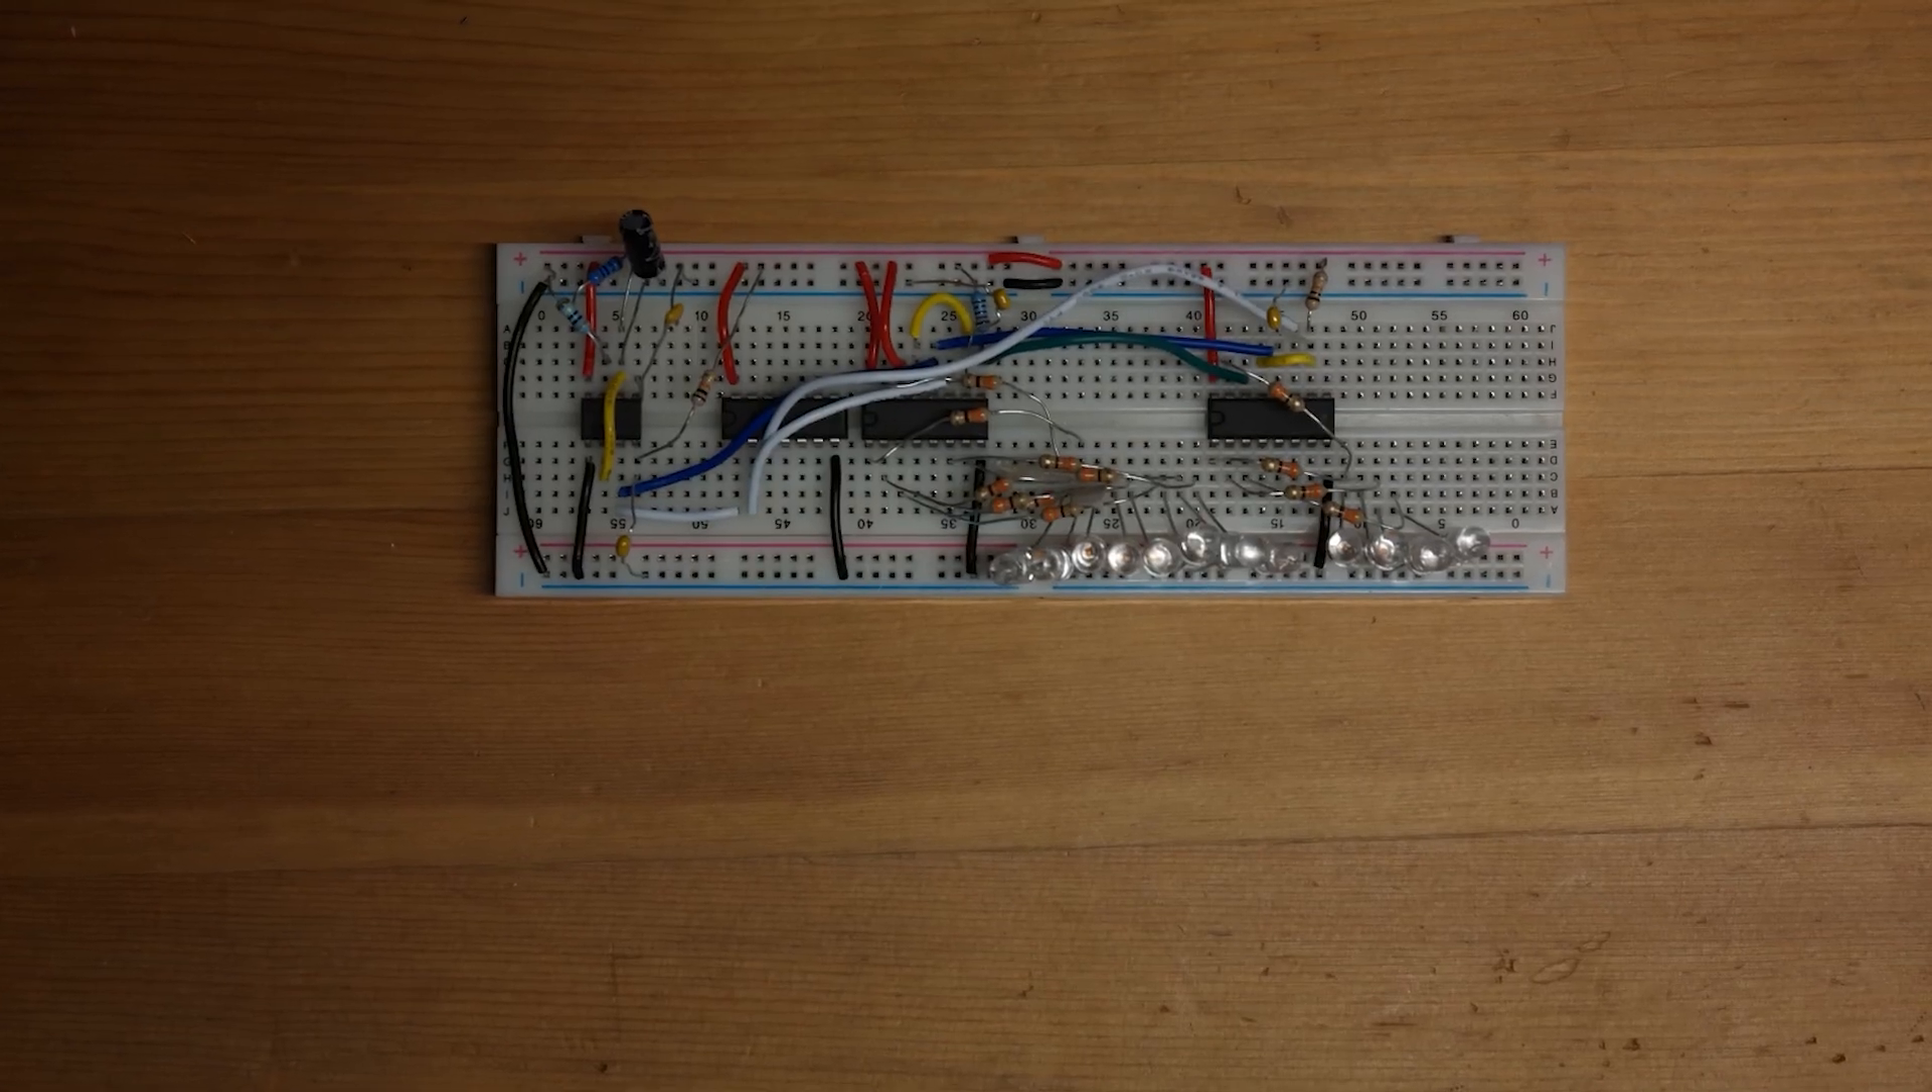So now we've built our circuit on breadboard.